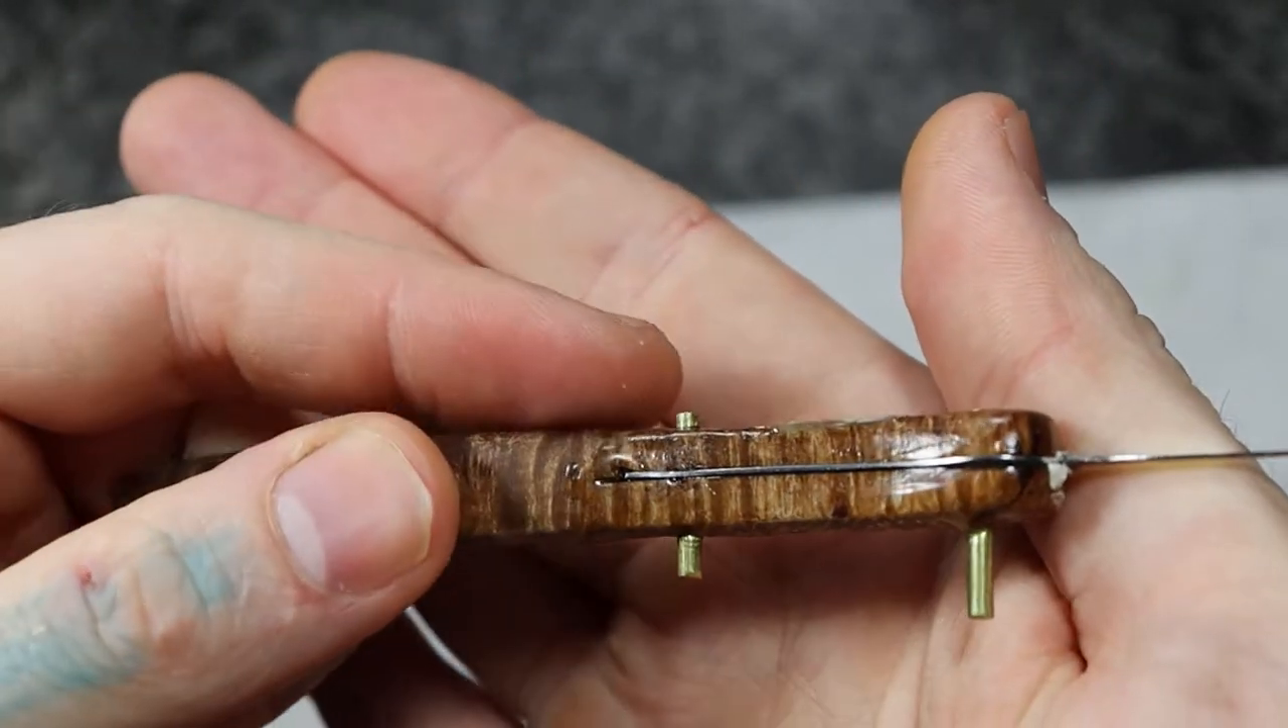See that pin did not go quite even like I was hoping.